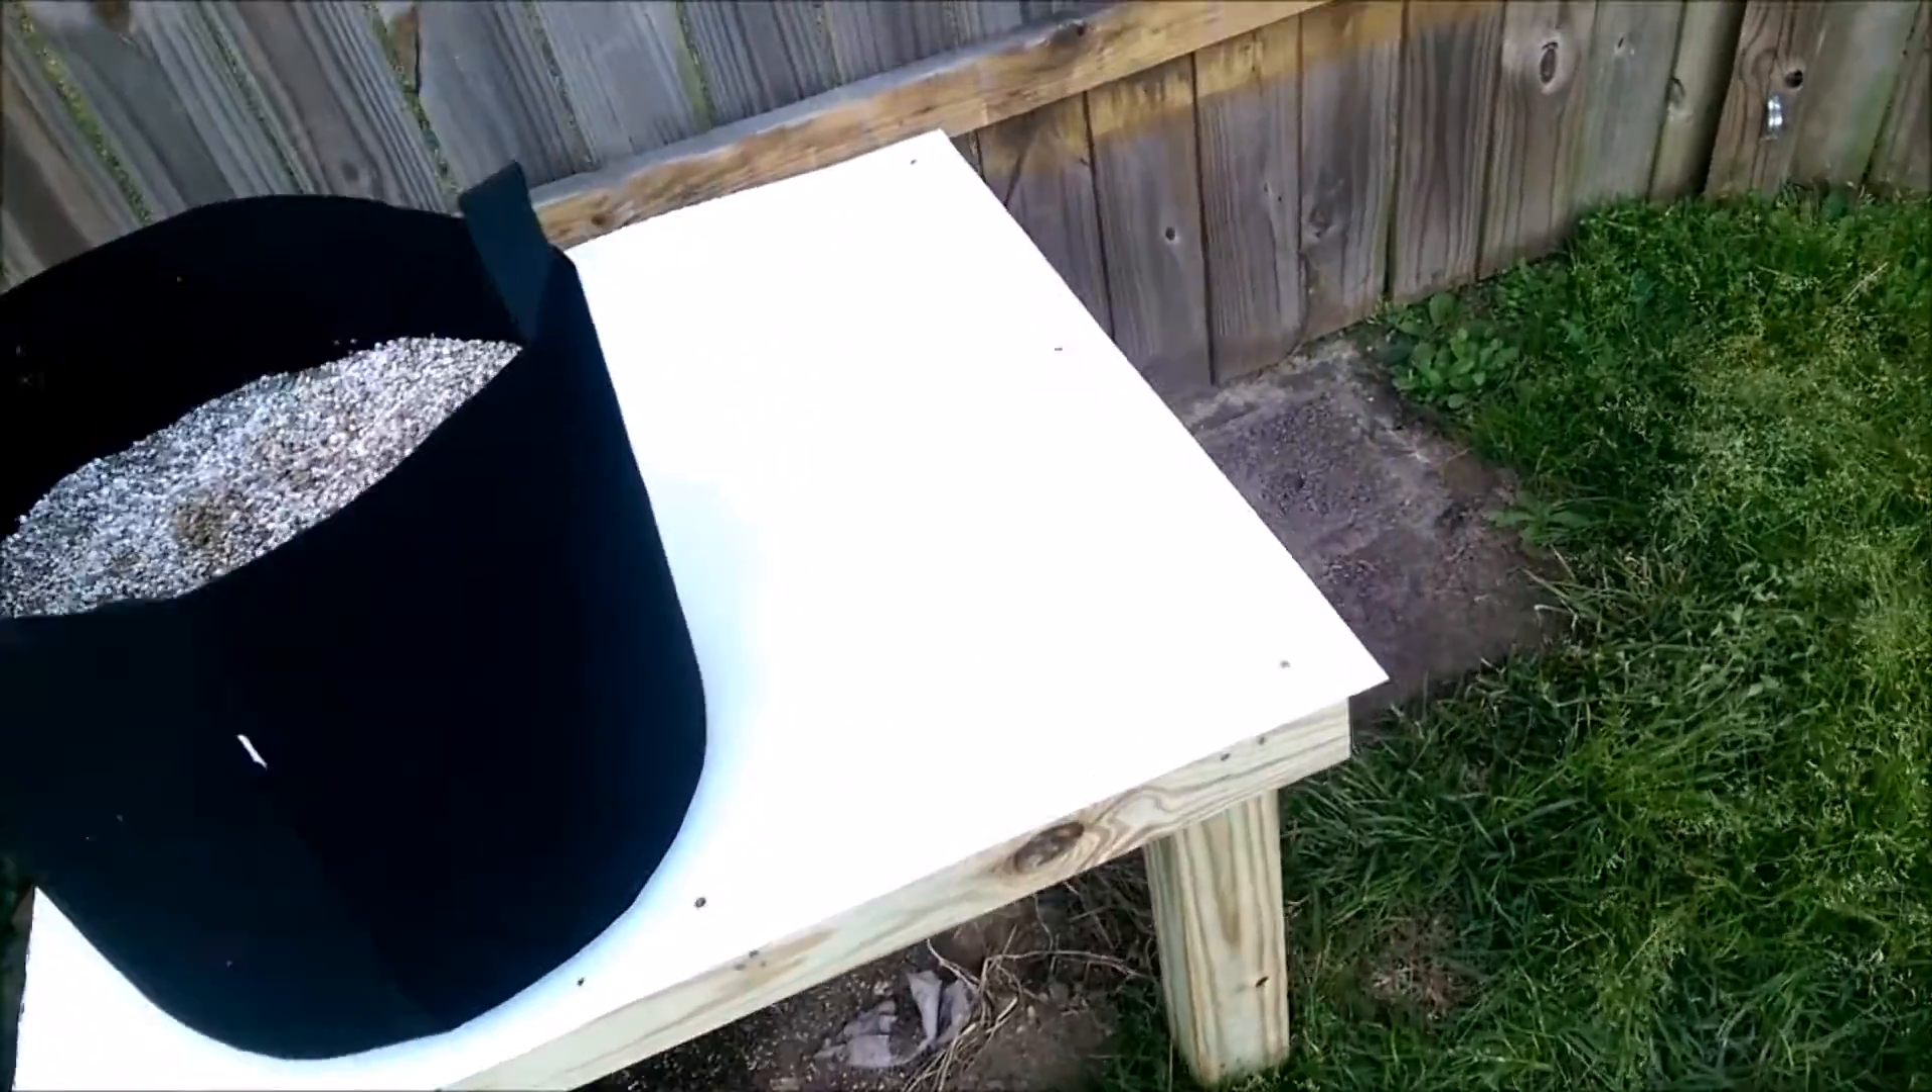I did get my table pretty much constructed. I've got this plastic top on it, which should shed water pretty well.